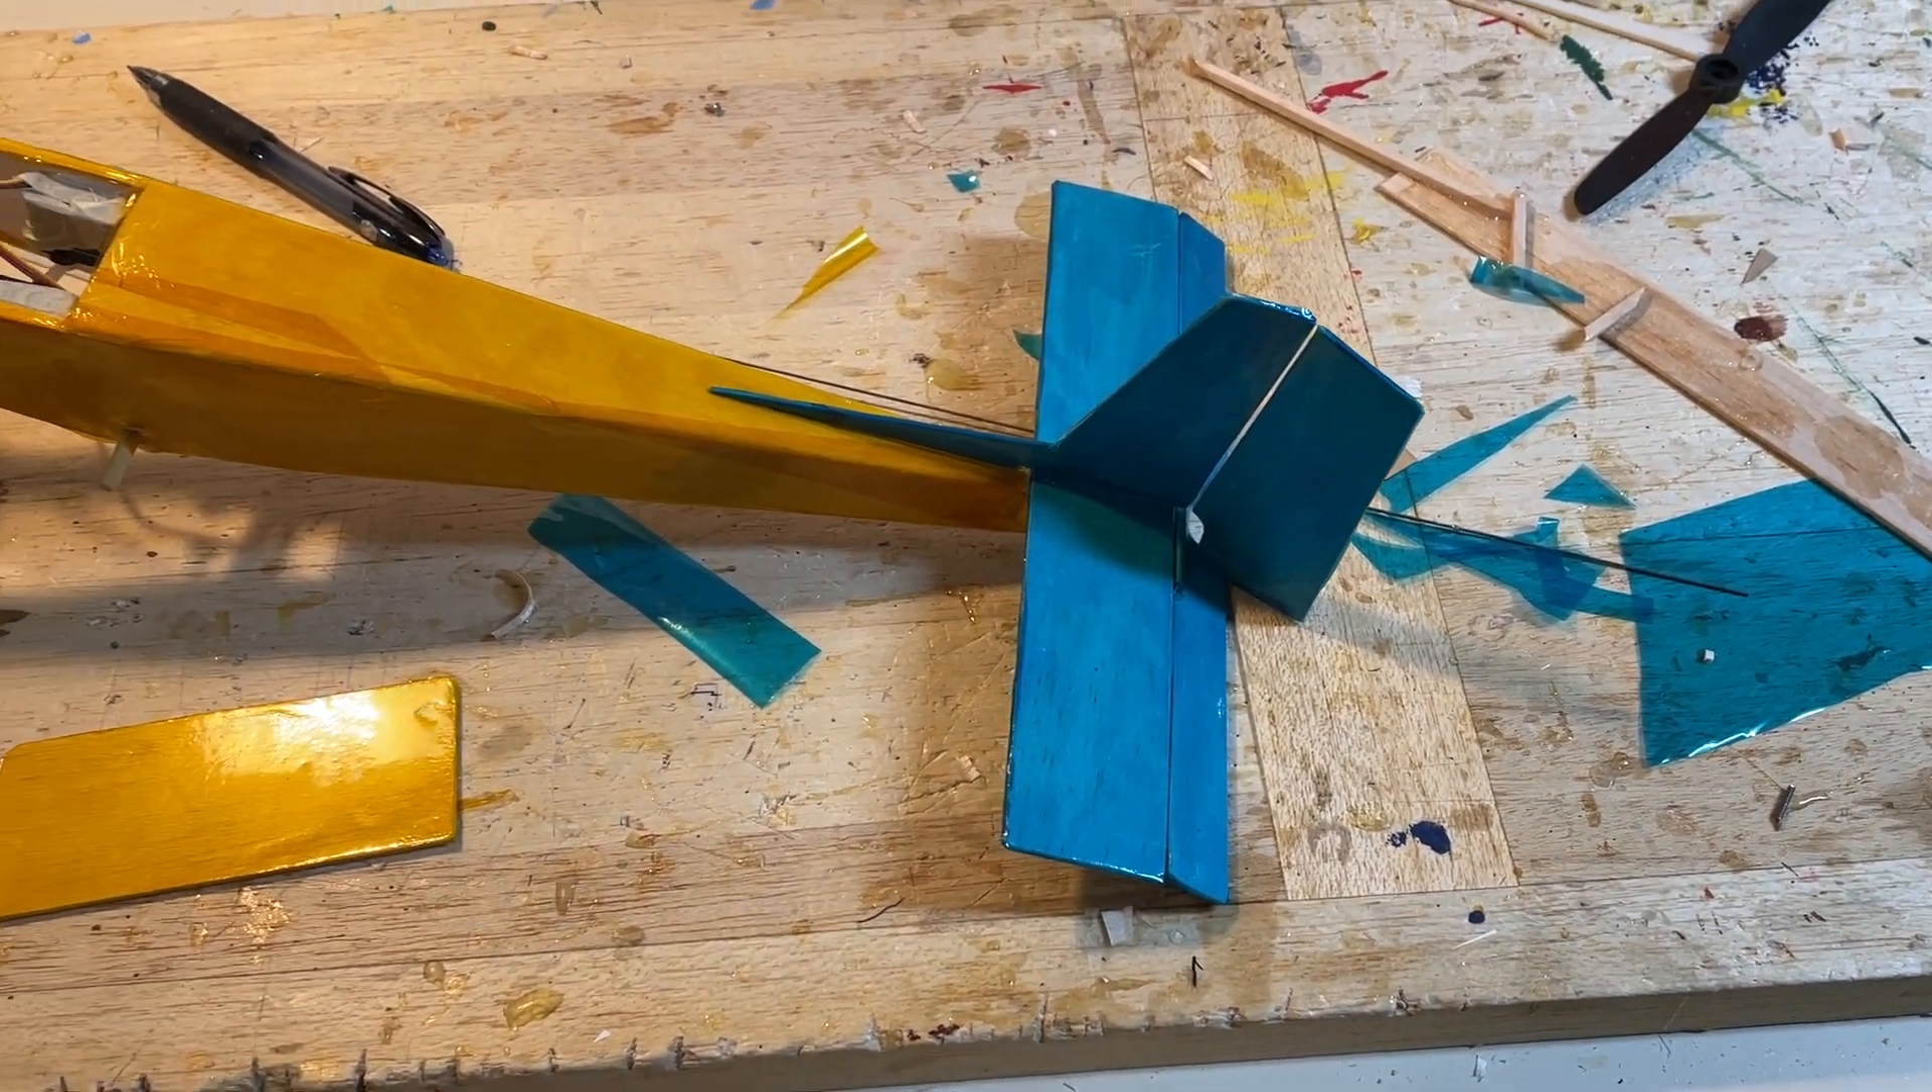And the stab and elevators are shown in place.